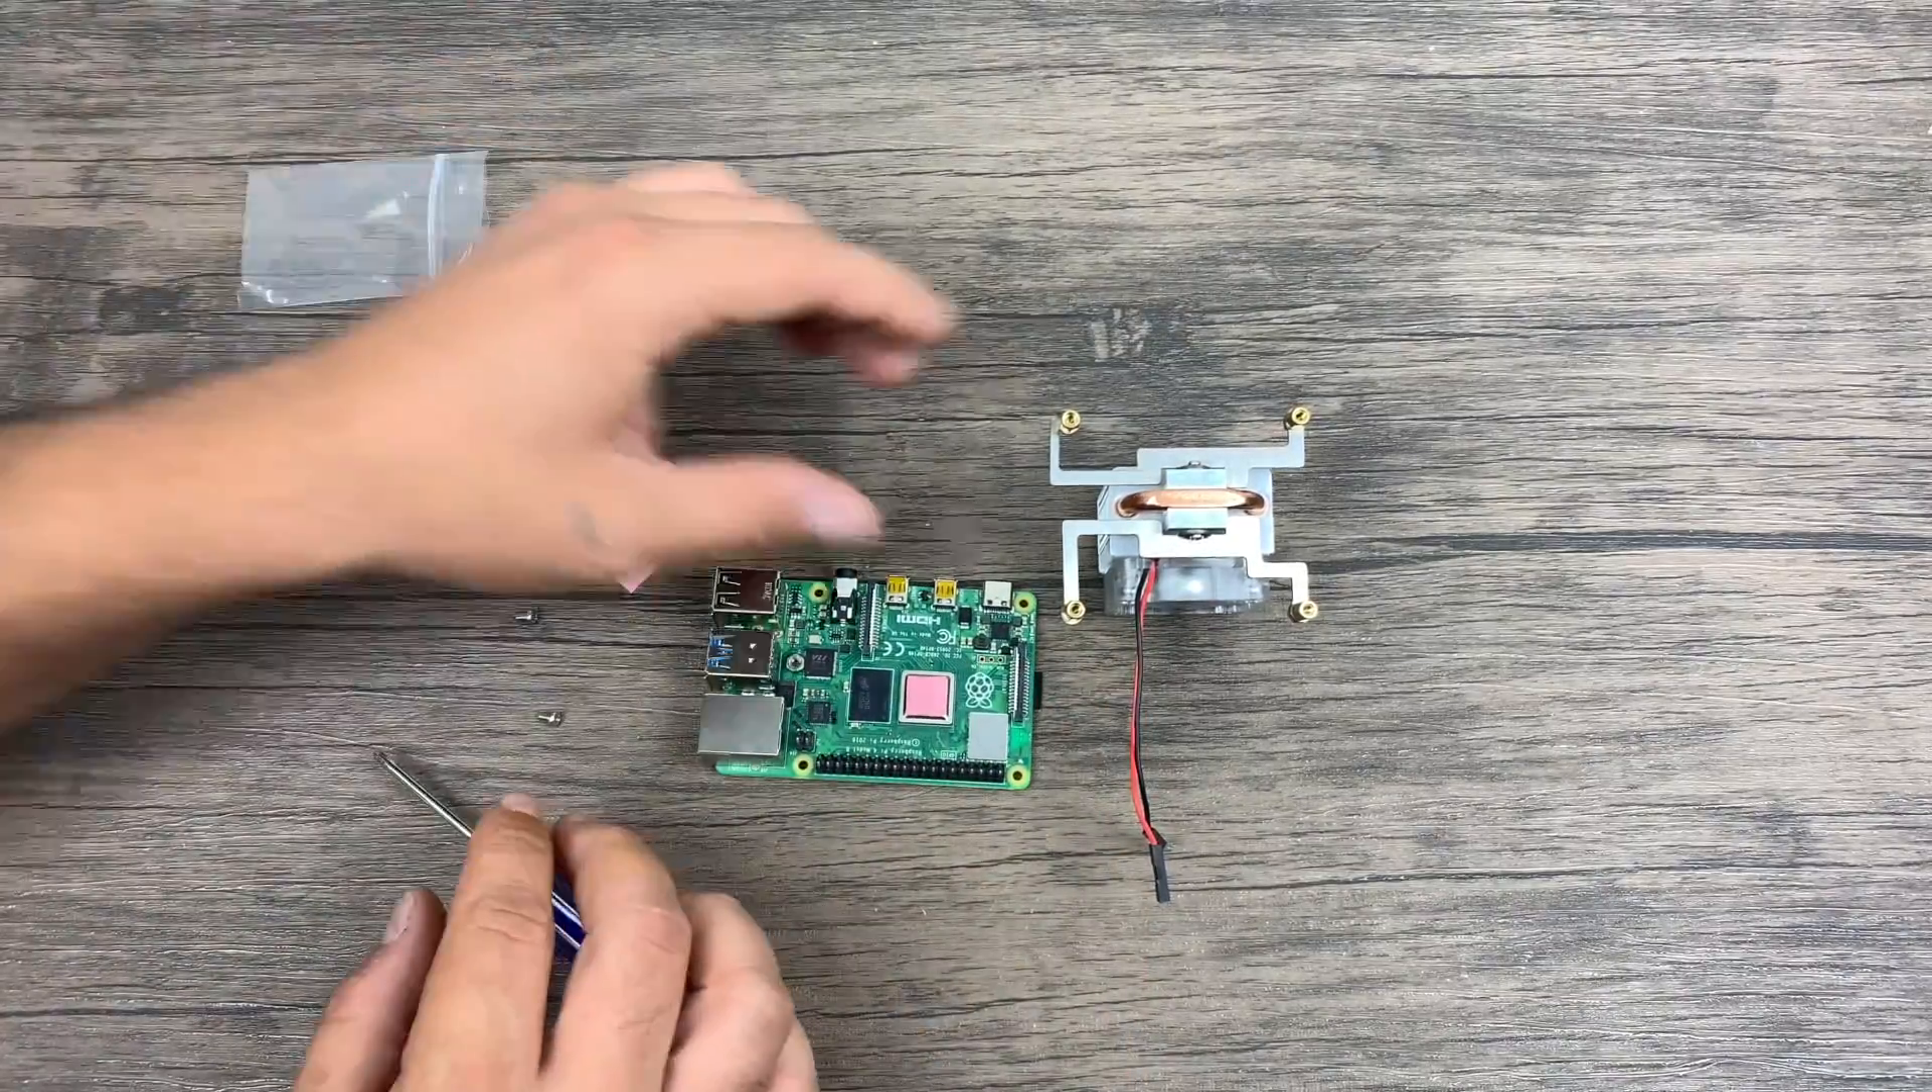Once we have the thermal pad in place, it's now time to mount the heat sink to the Raspberry Pi.